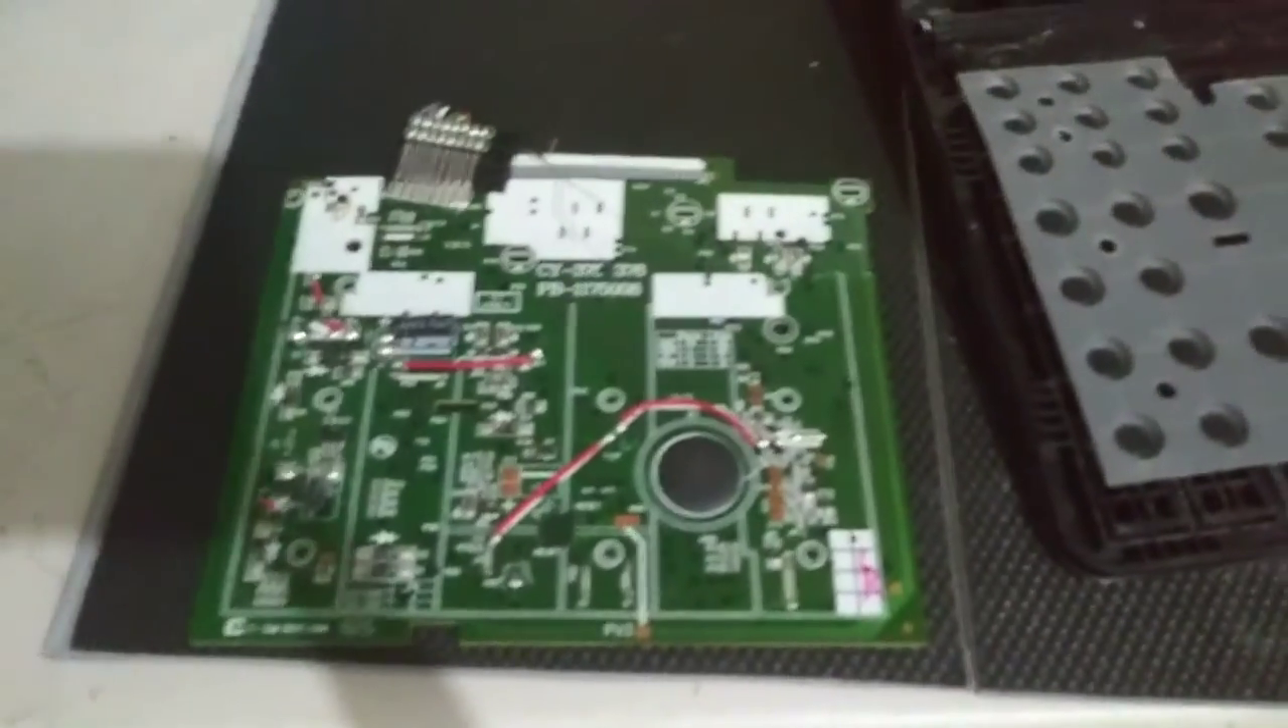Okay i got the circuit board off now and that's what it looks like.